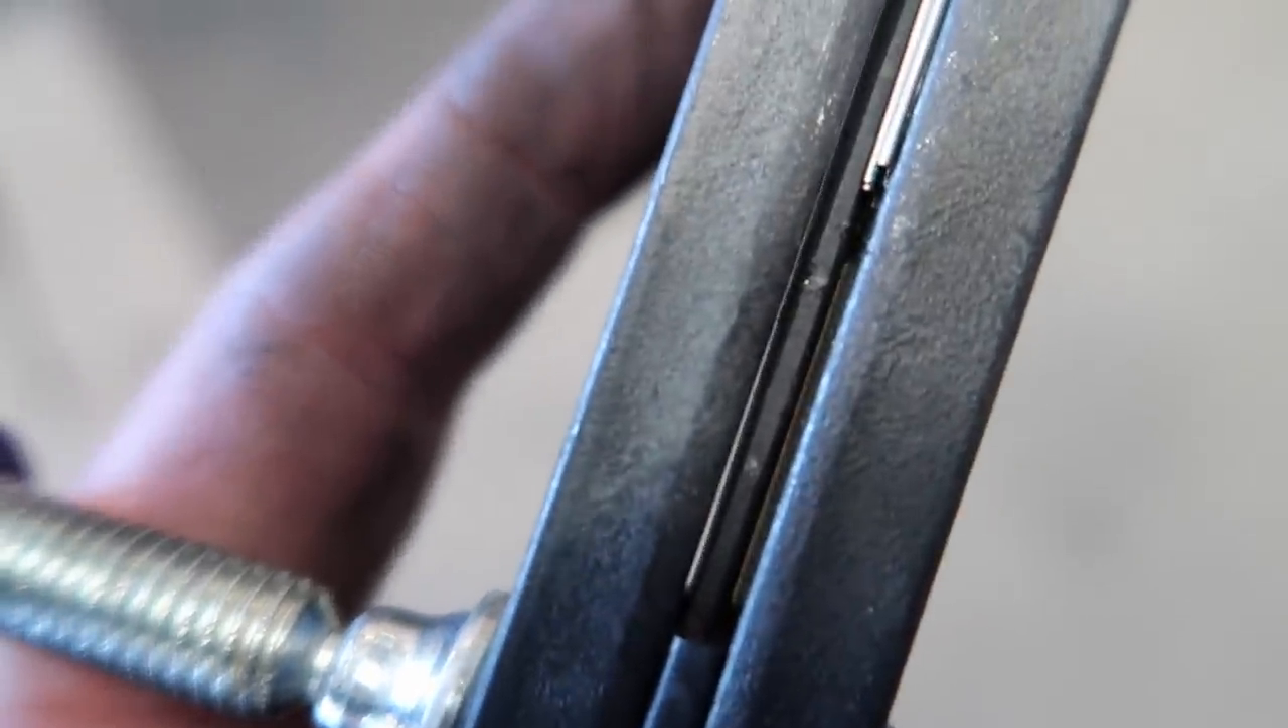You see there's the gap right there, and there's the spacer.